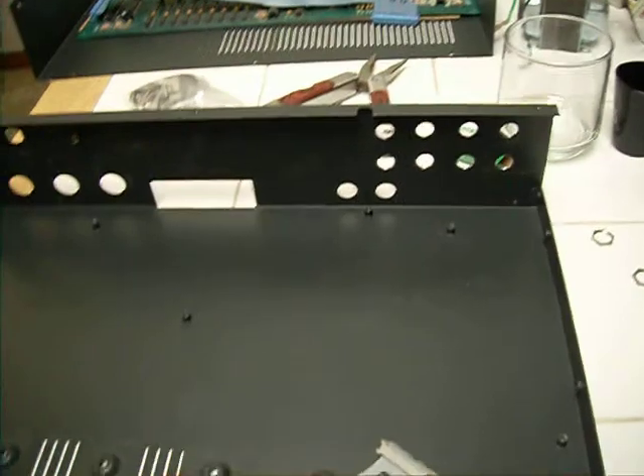And so now we have an empty chassis.